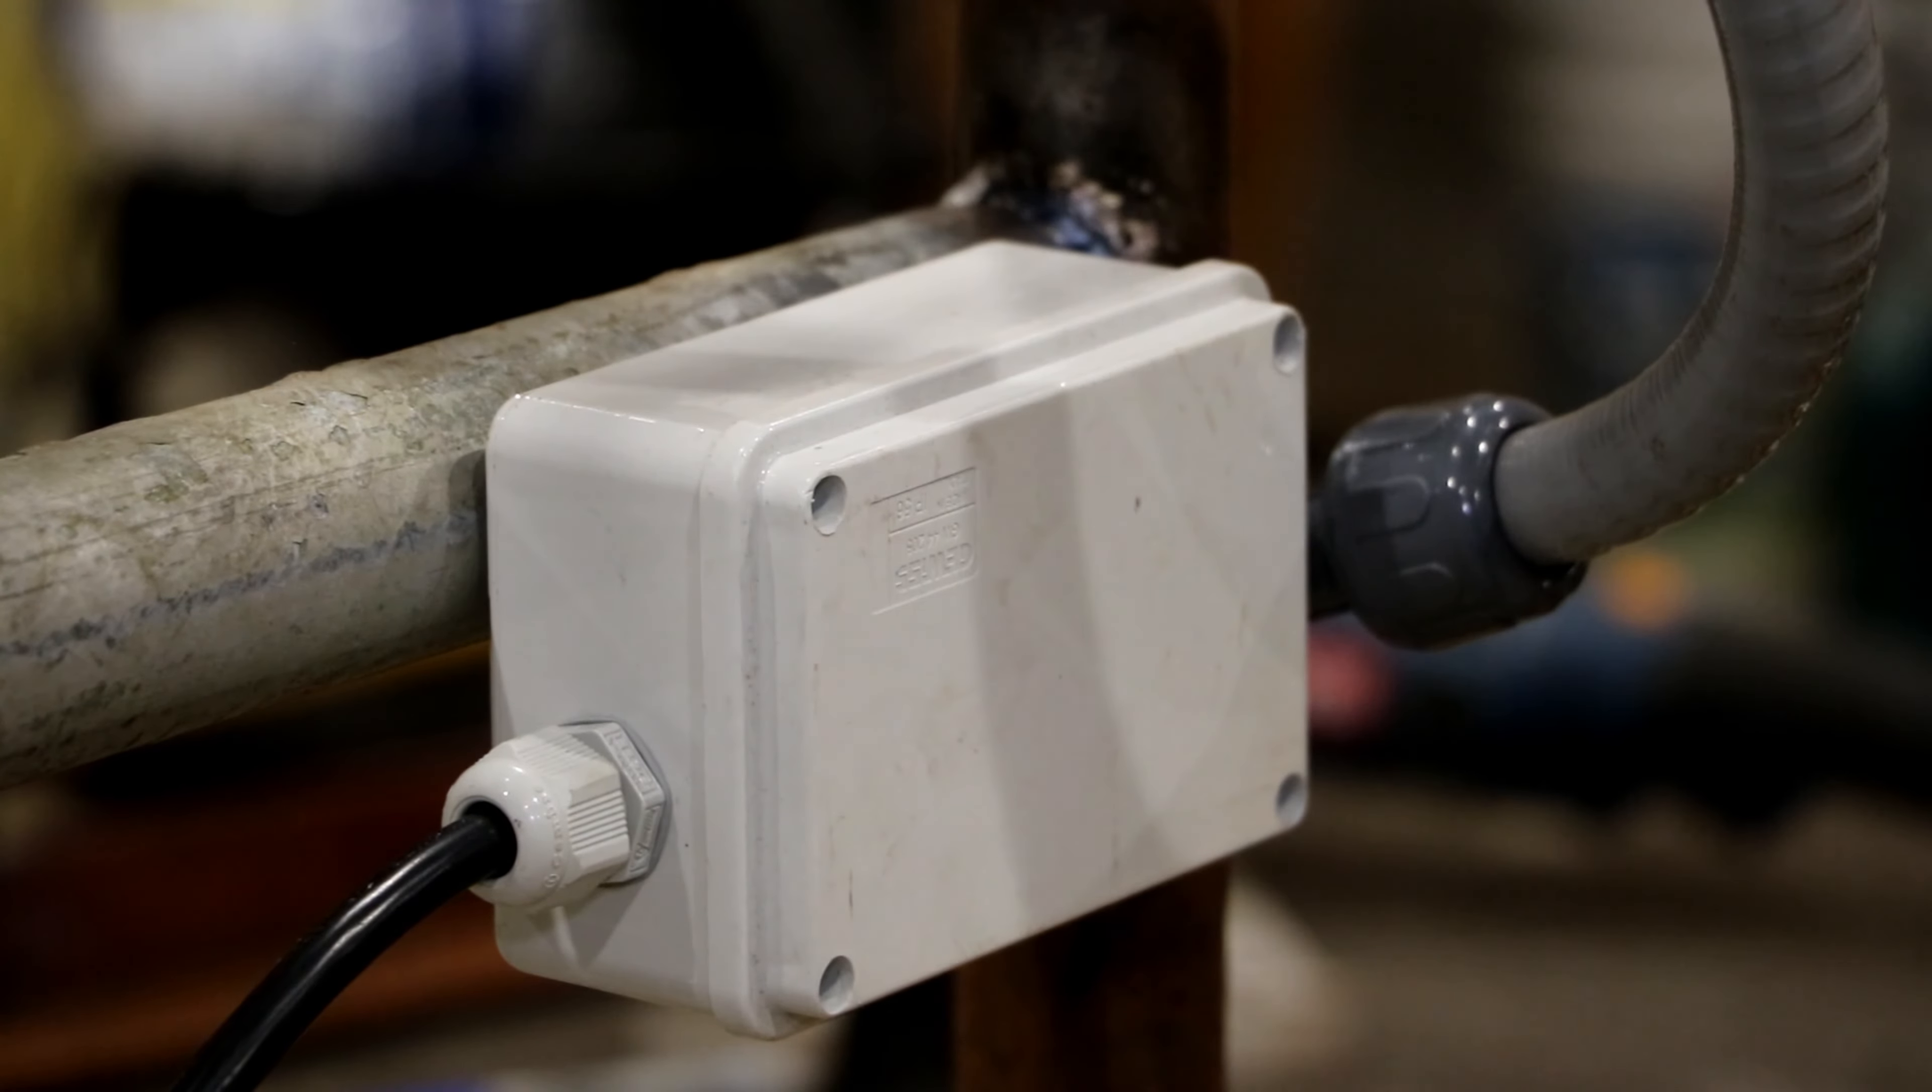So, there's the motor box all put together.